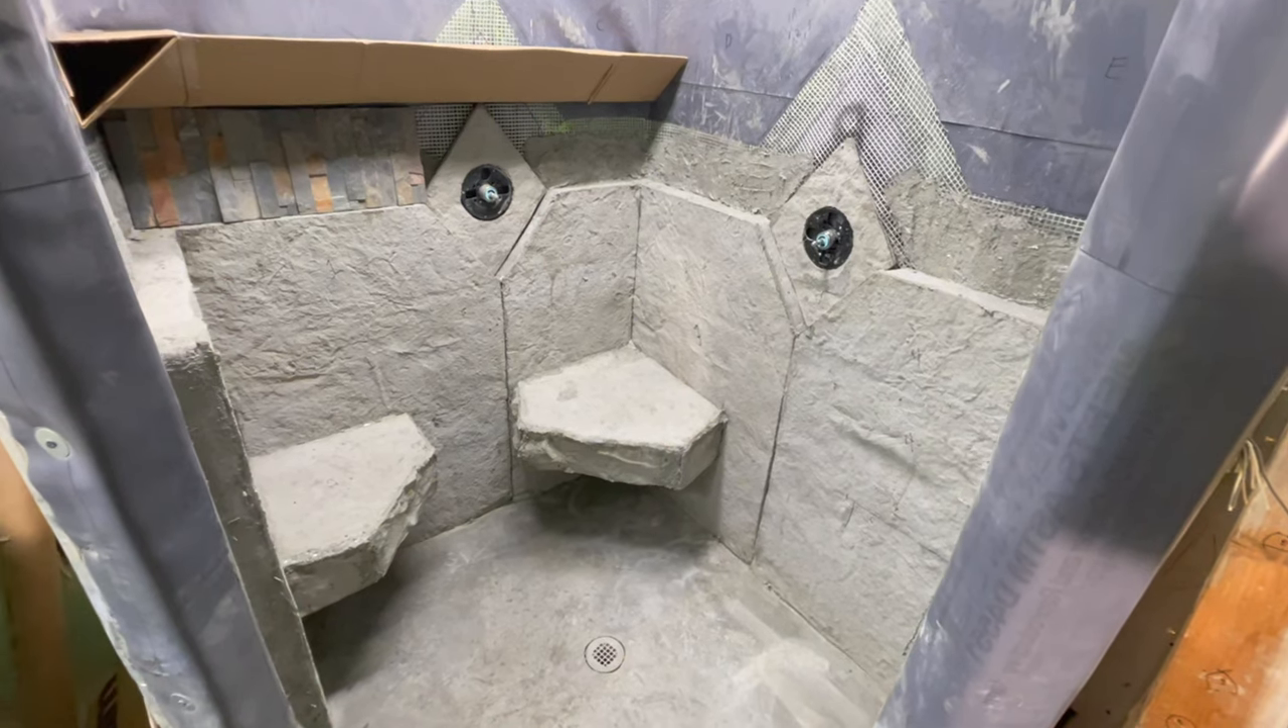In this clip, the seats are finished, and now I'm working on the stacked stone horizontal band that you'll see go all the way around the shower, and above that is cardboard templating.